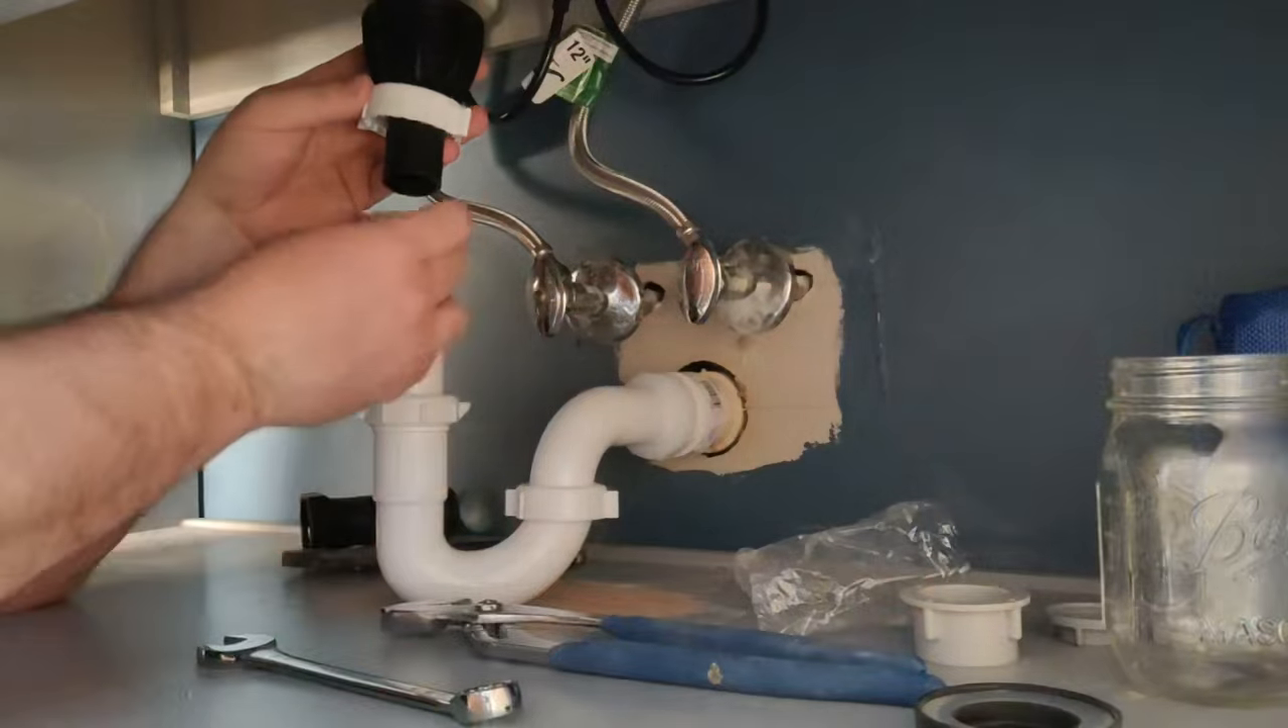As you see I already have the p-trap installed.